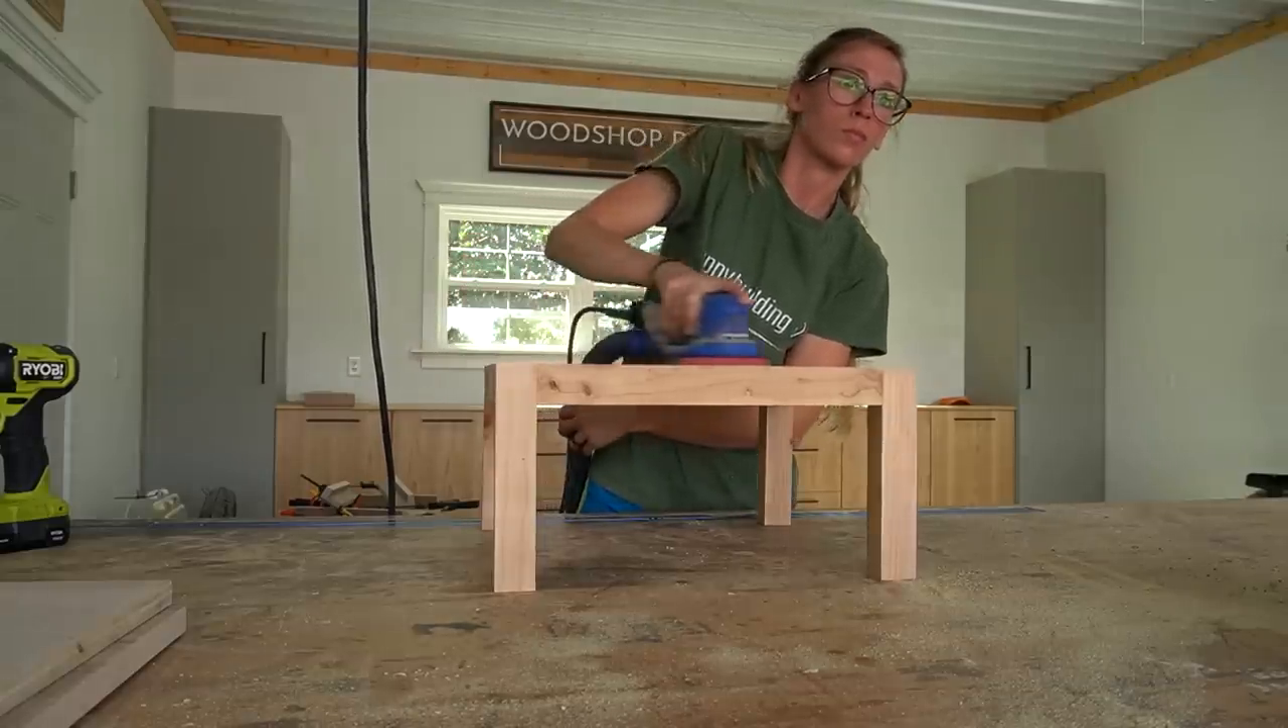Now the top and the base are both assembled and I needed to put them together.